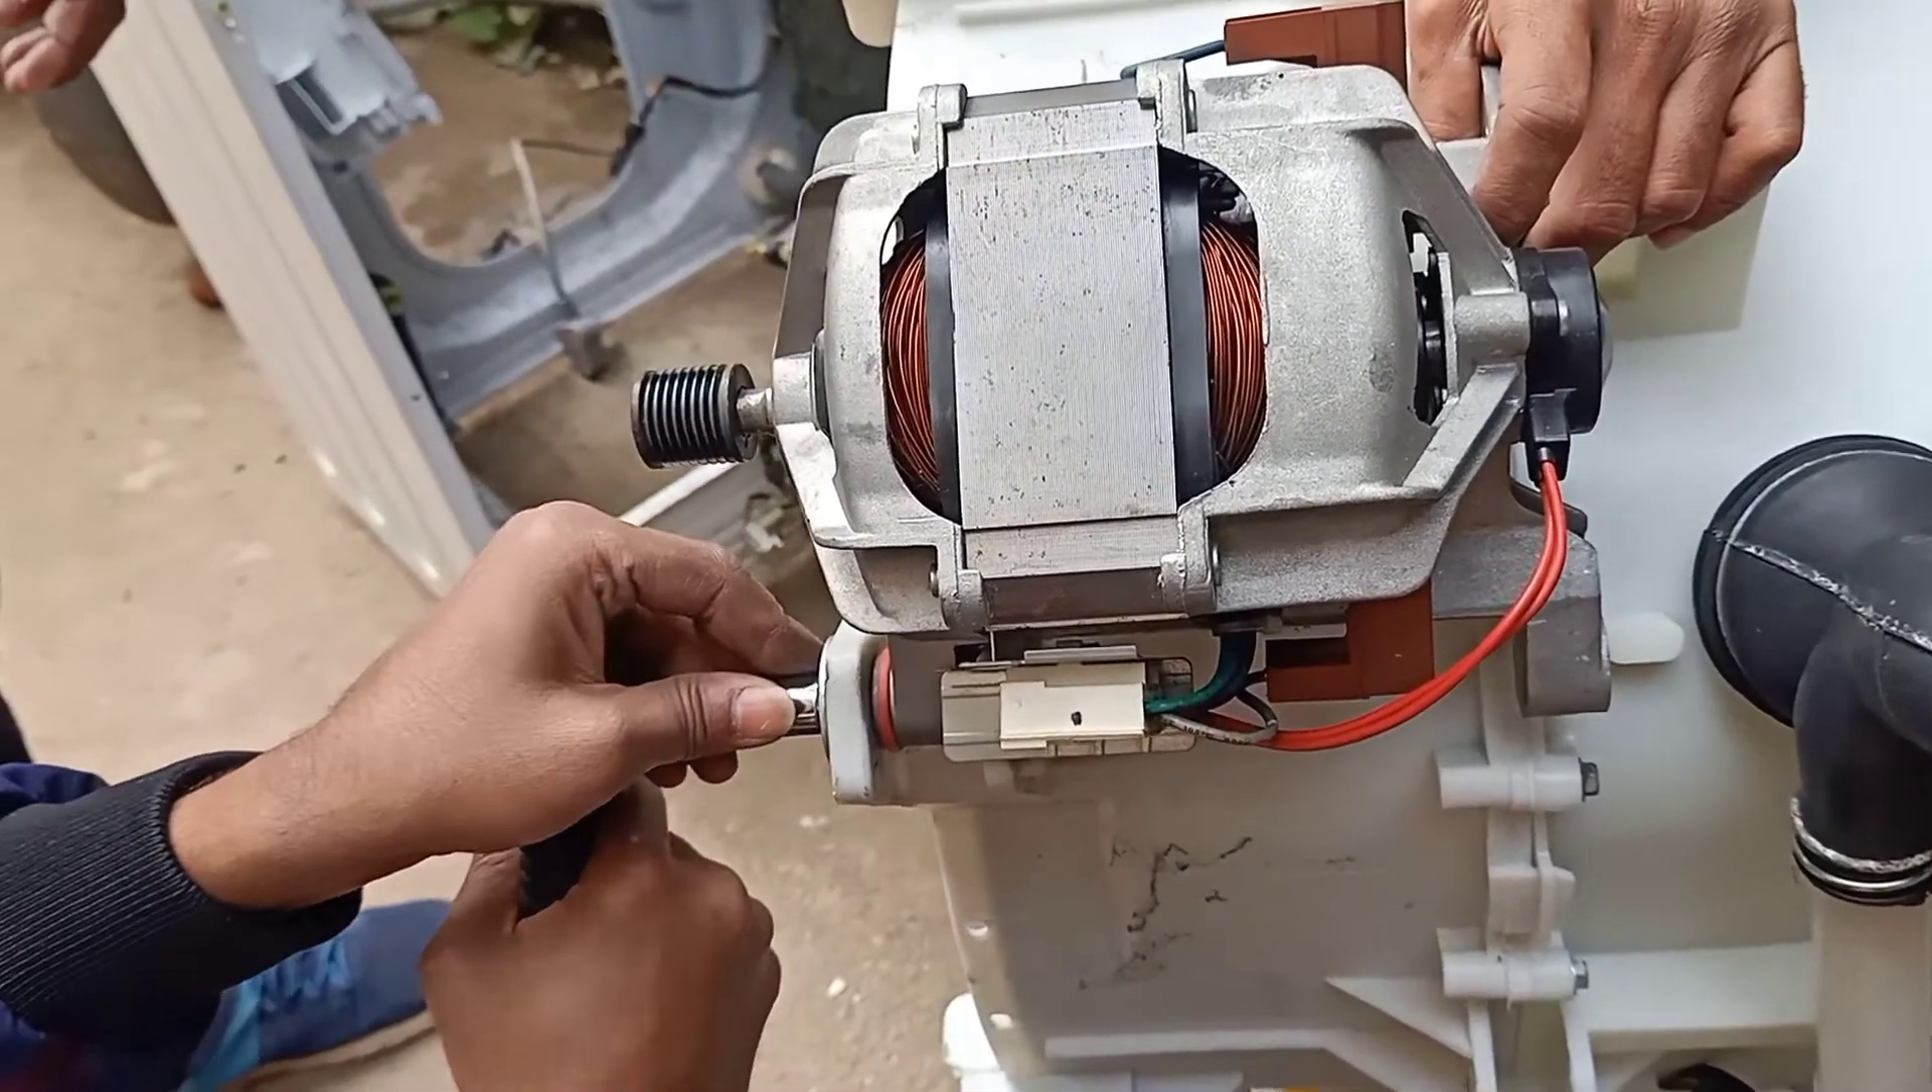देख सकते हैं एक ड्रम में आपको मोटर लग गया।